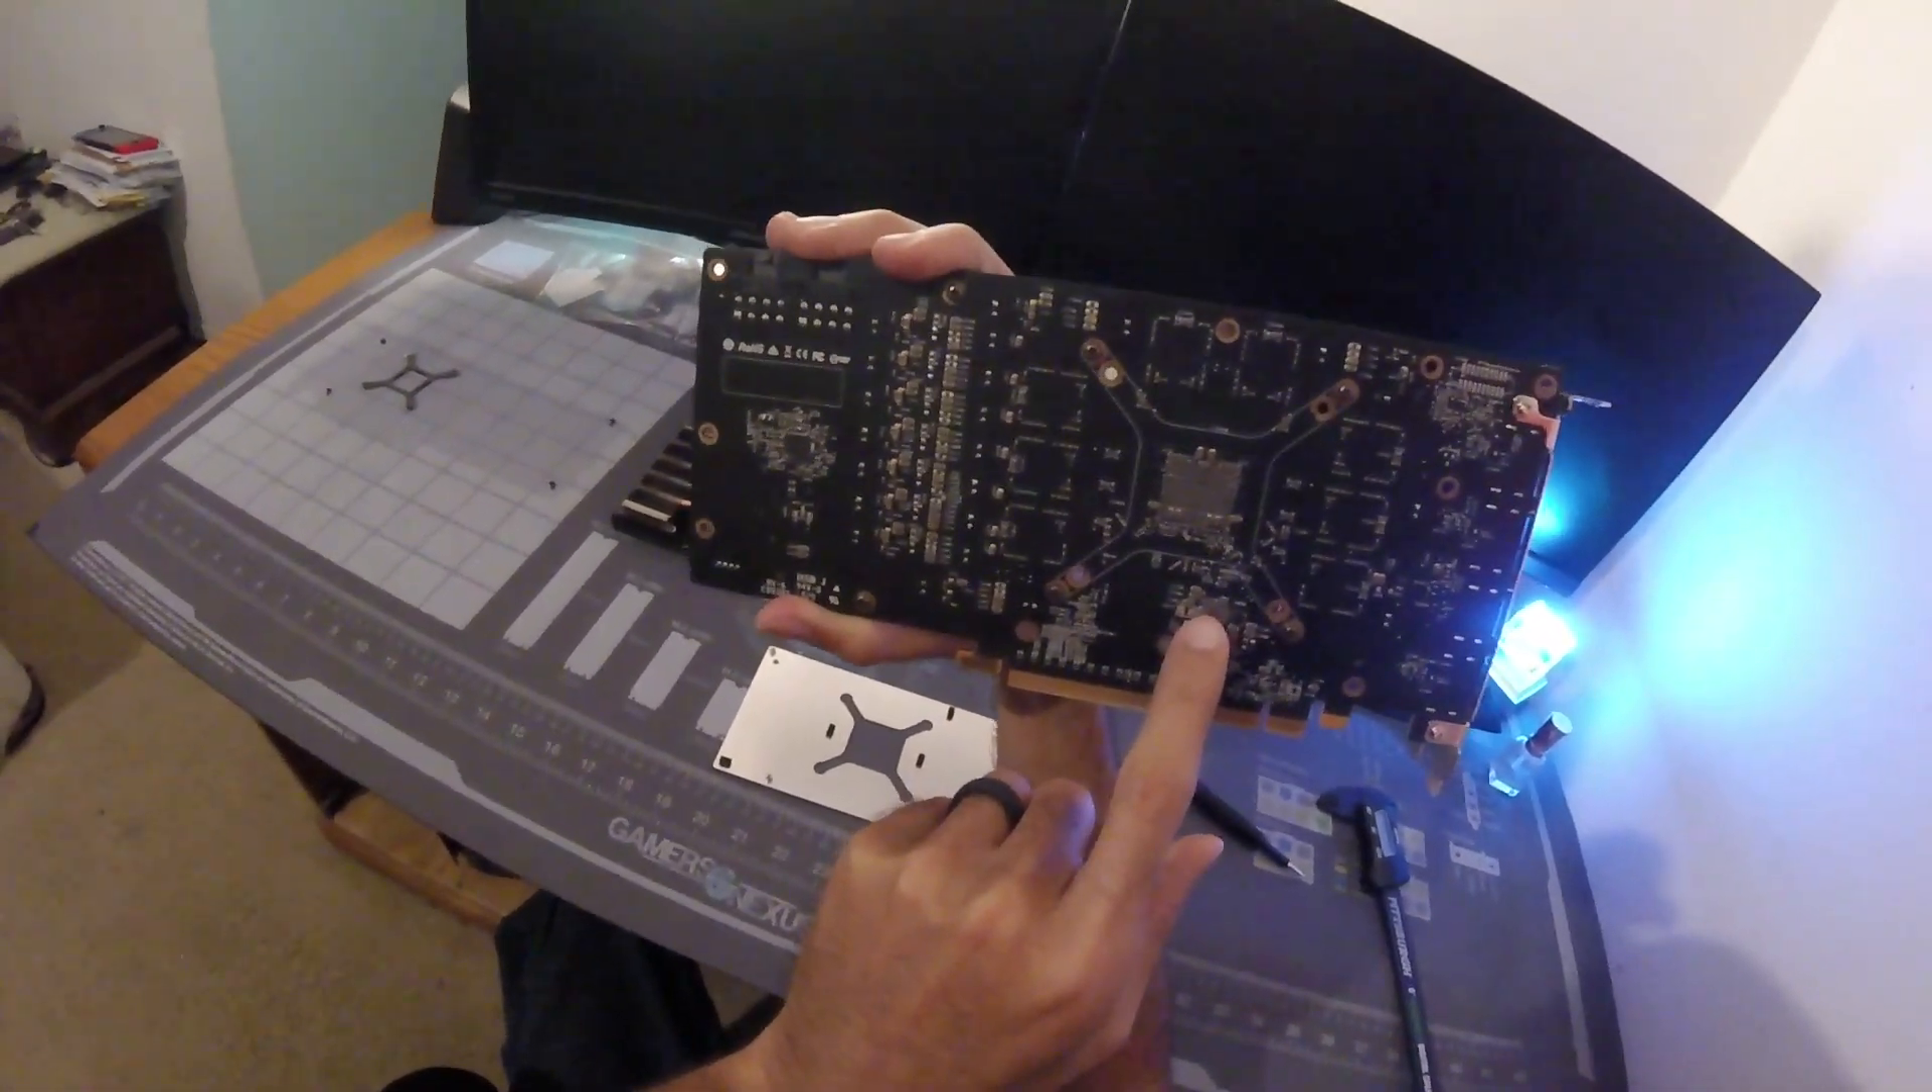So four screws to remove the back plate and now we can see the back of the PCB.